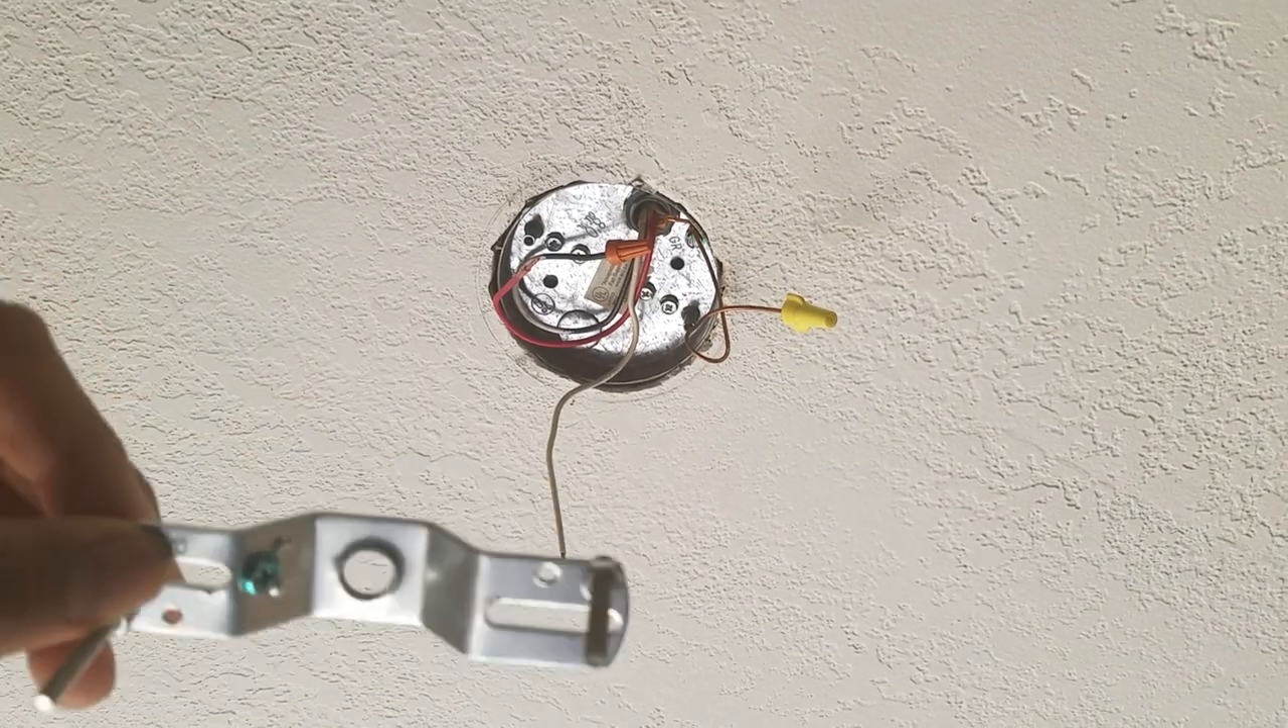All right really quick the old hardware has been removed the new hardware is going to get mounted right here.